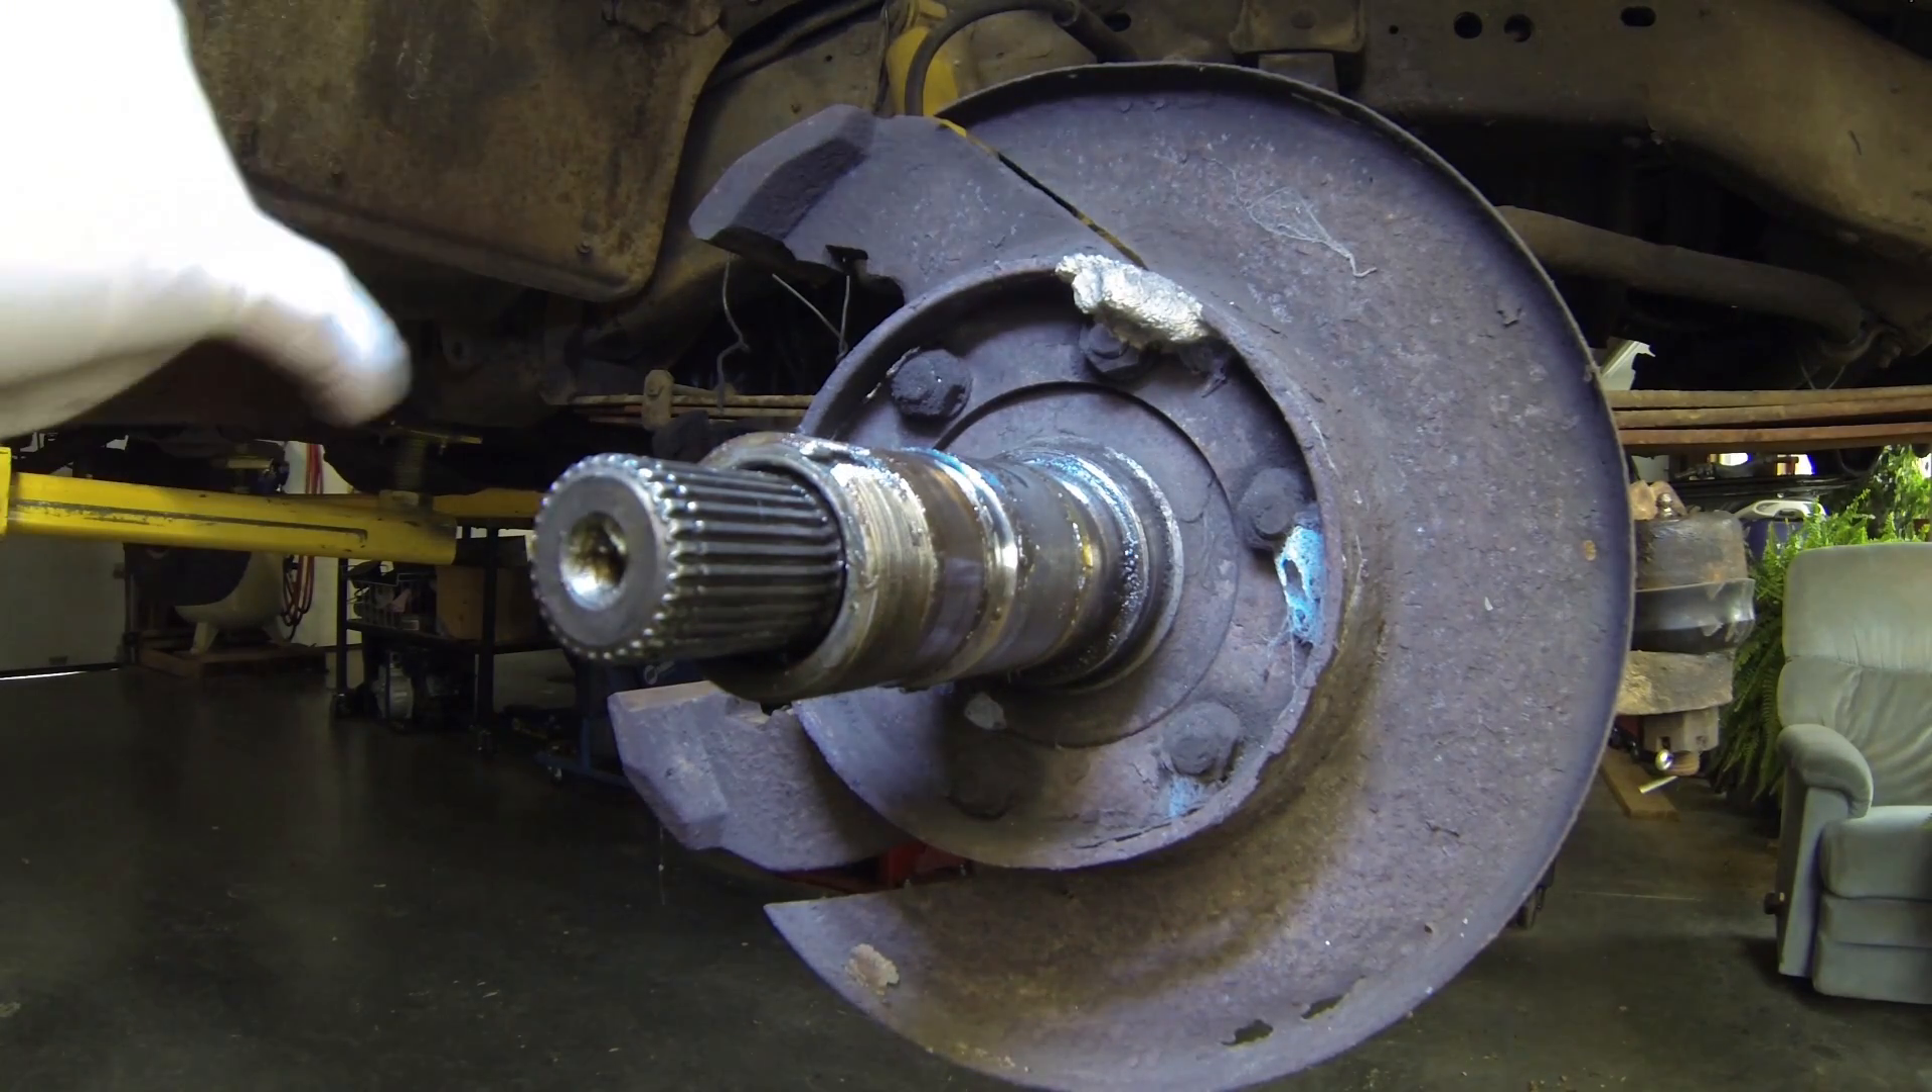Here's another shot of the spindle after the hub and disc have been removed.